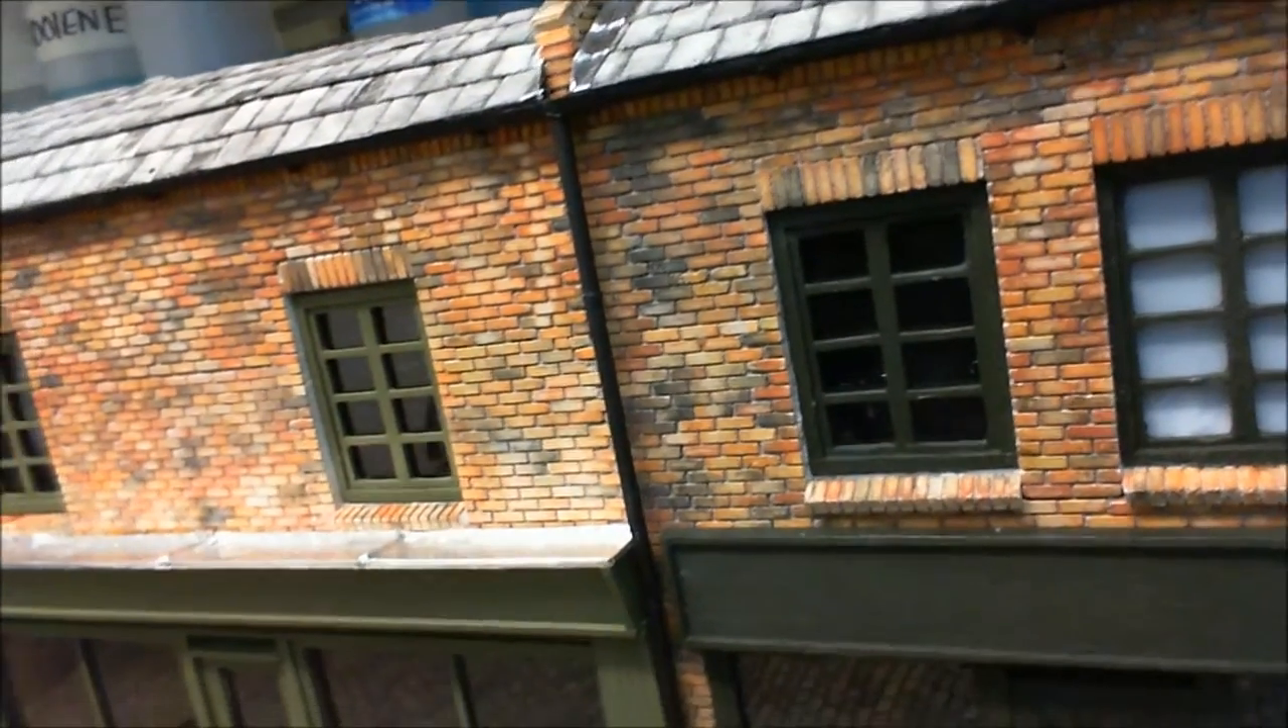The windows have all been set in place and fixed they're glazed as you can see by the reflection.